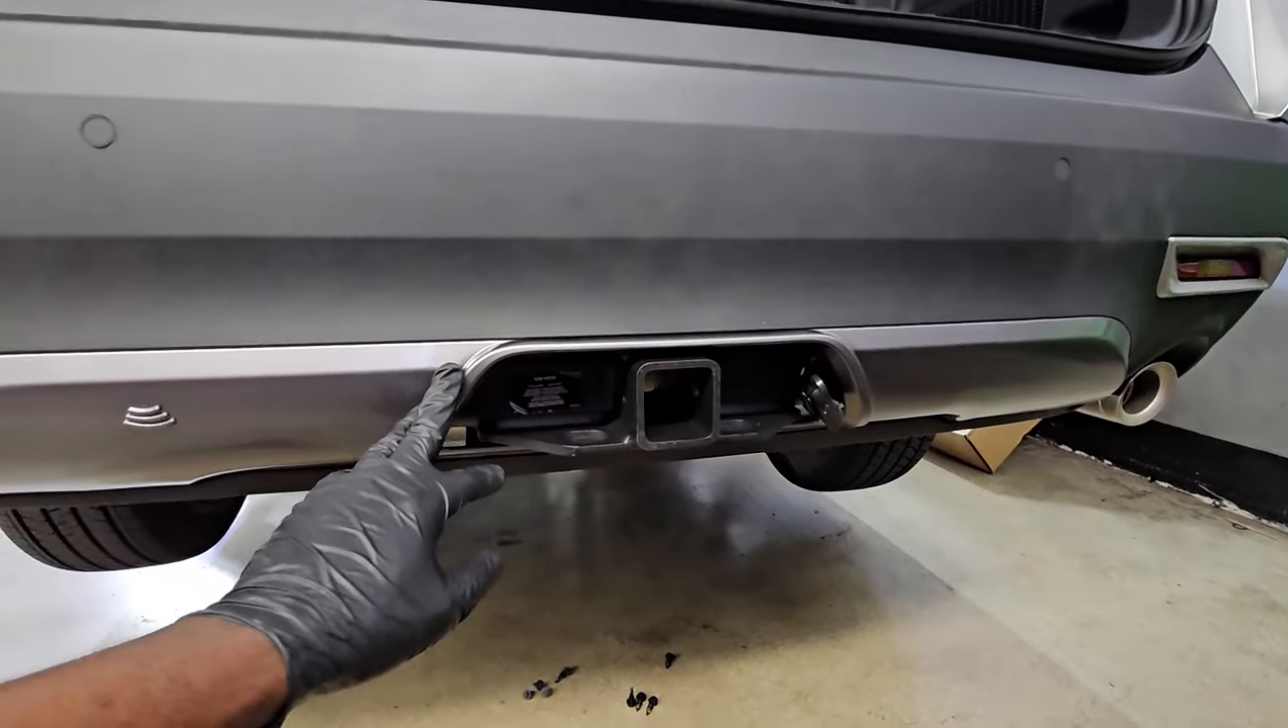Now you see how the pre-cut lower bumper fascia comes in handy fits perfectly now.